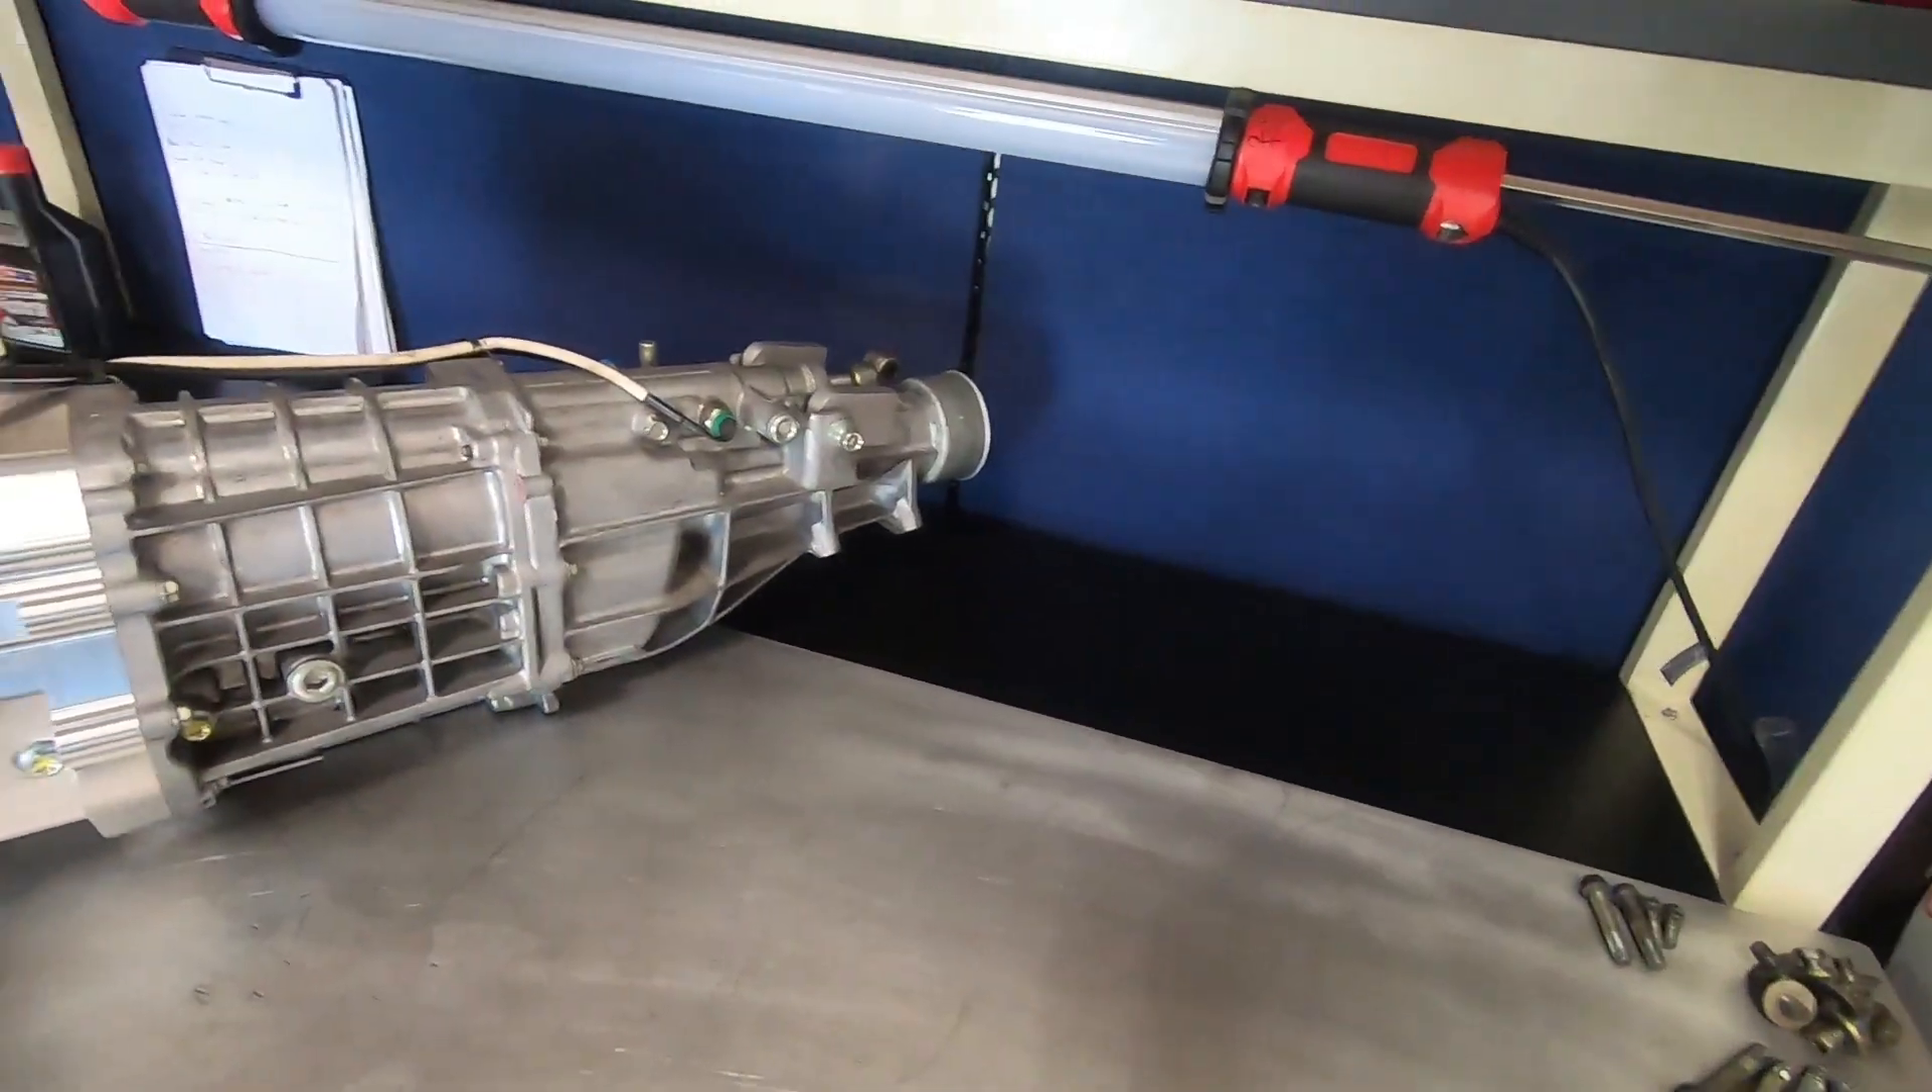Here's where we're at so i have the transmission assembled.